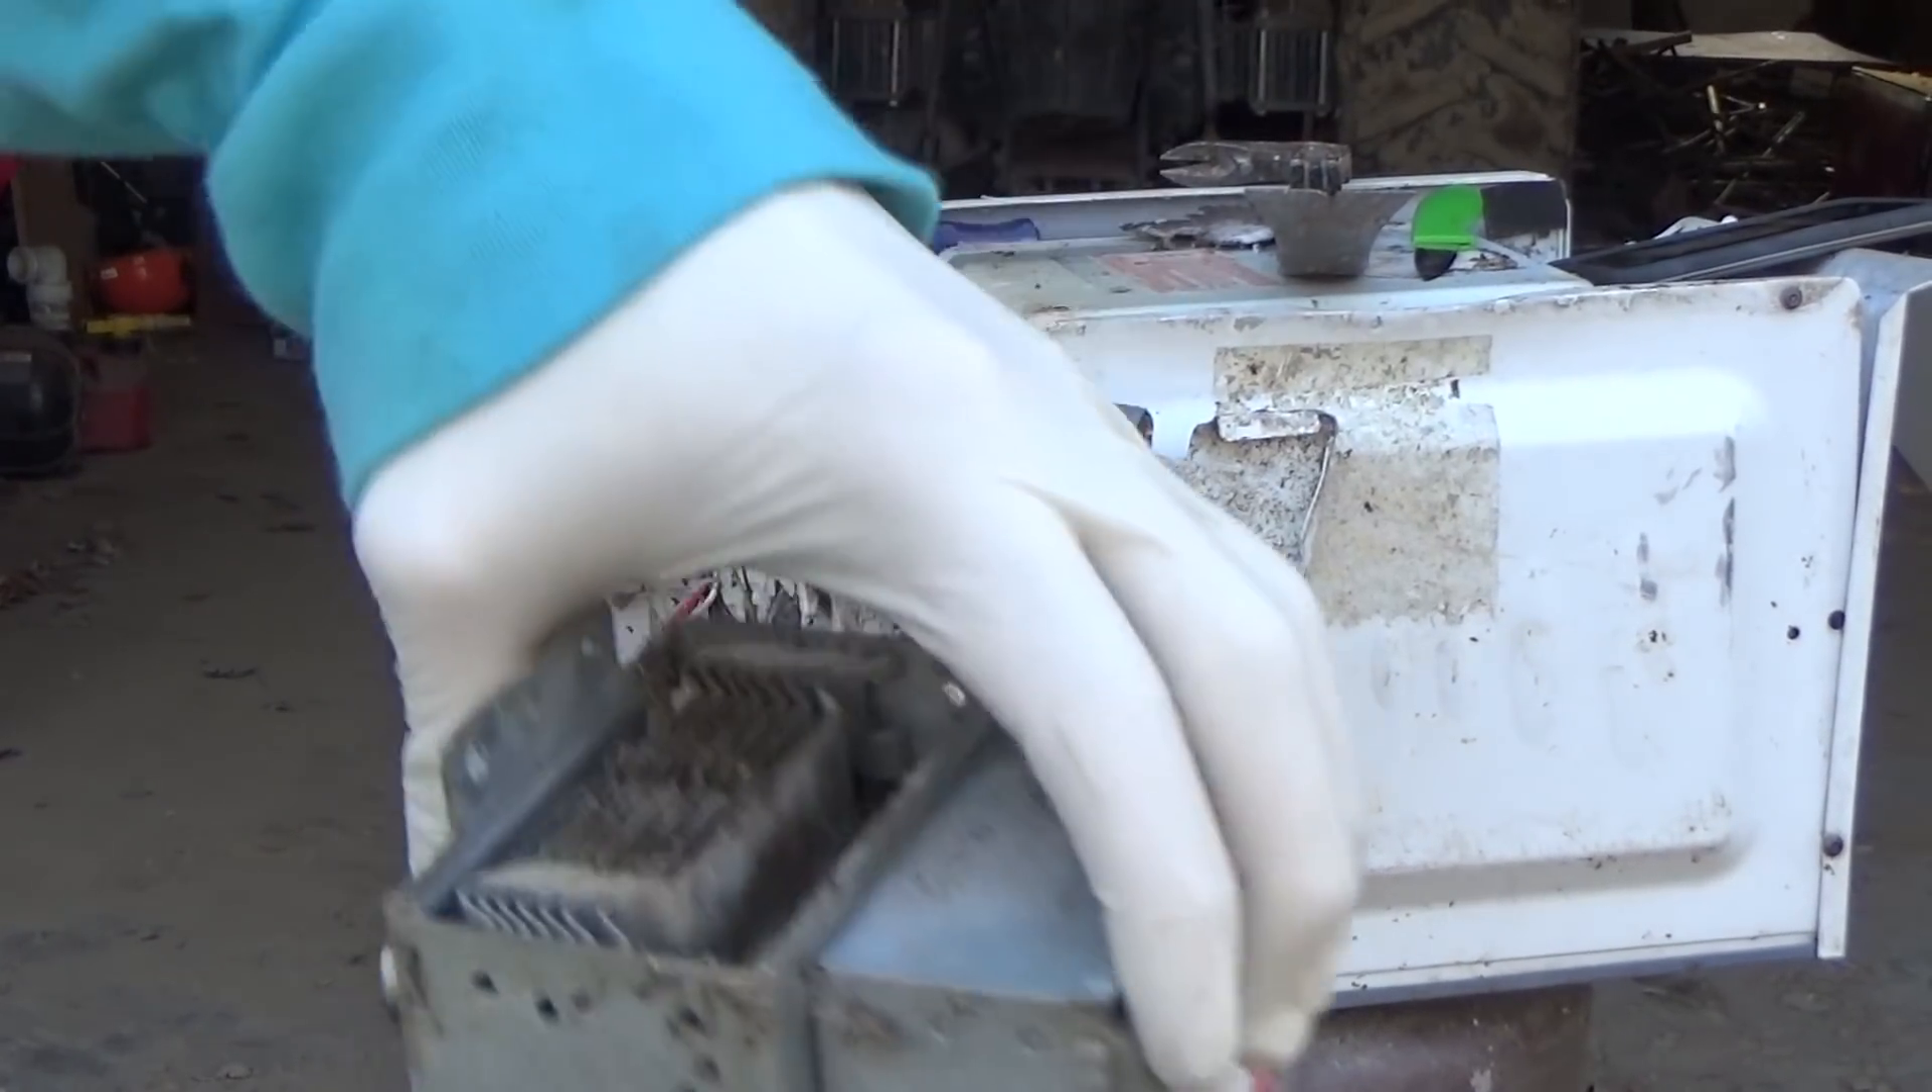So I got the magnetron out, um, right here.